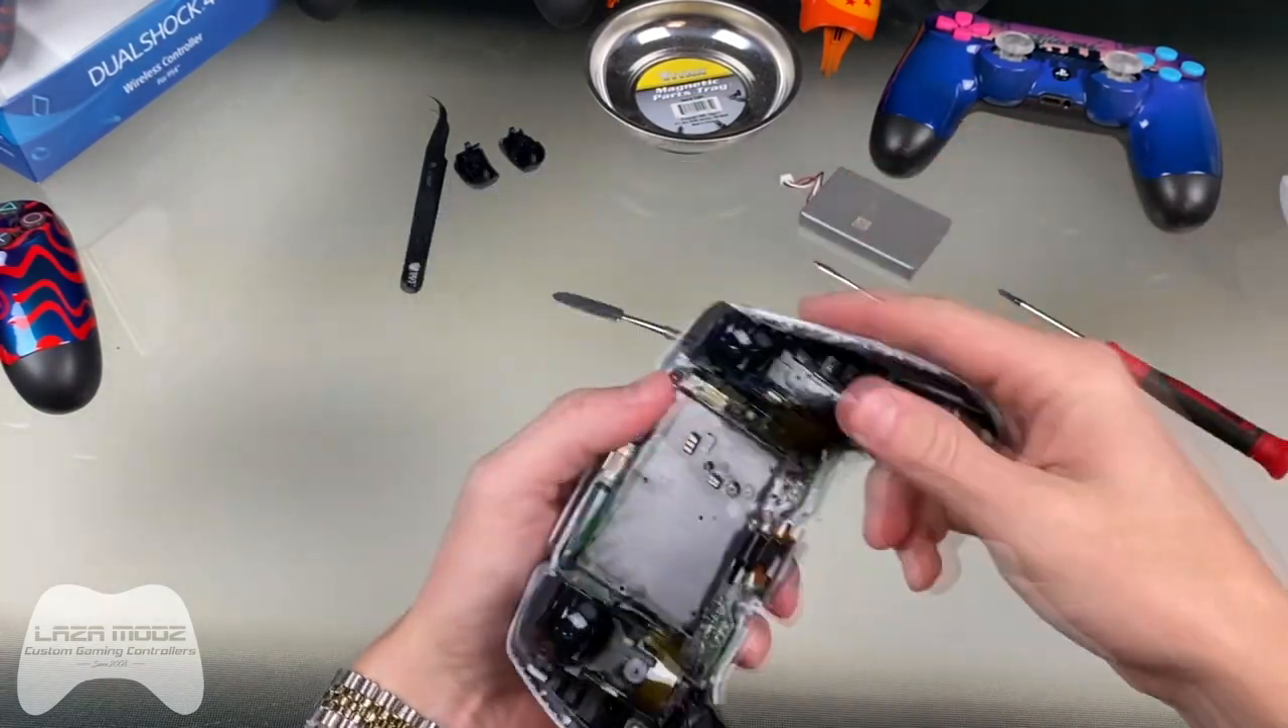Now that you got the battery out, you'll also want to set that aside.